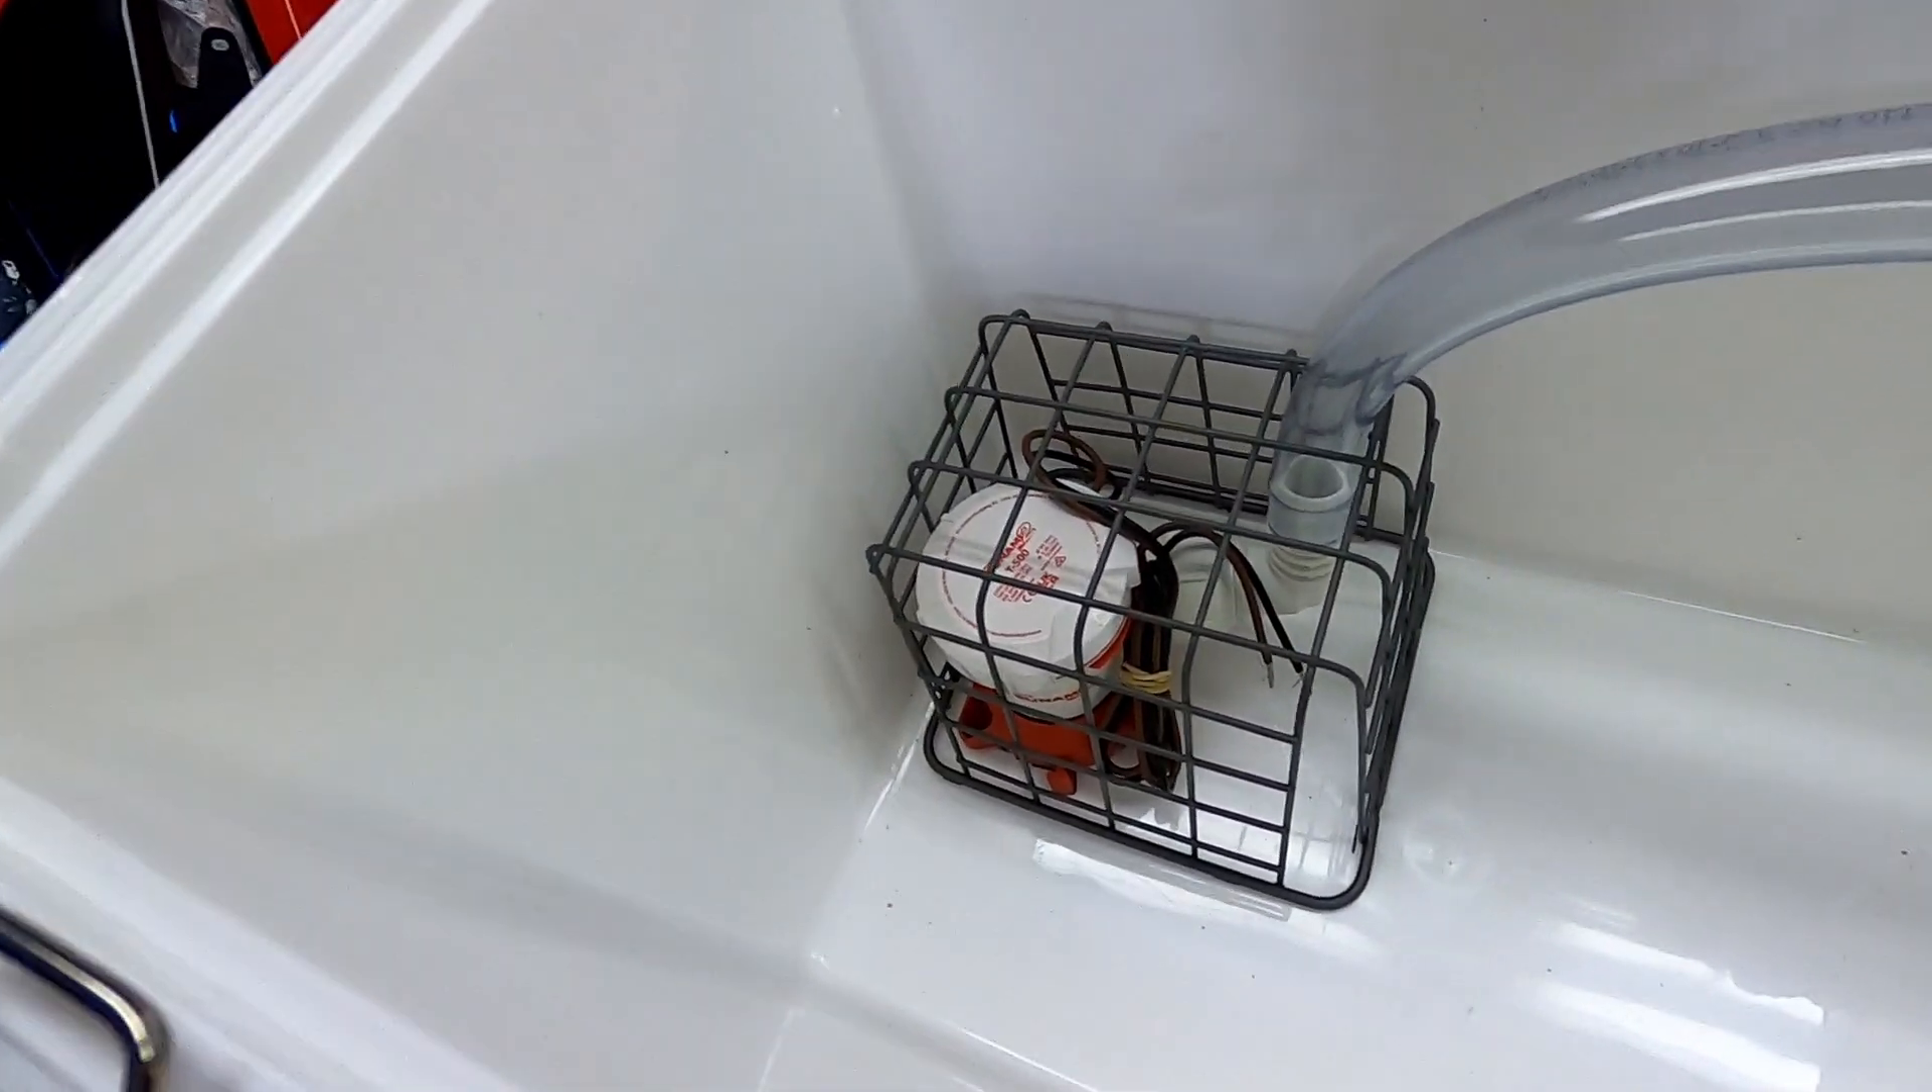All right, so now I've got the tubing cut to the right length, I've got the fitting attached to the pump, and I've got my cage in here.